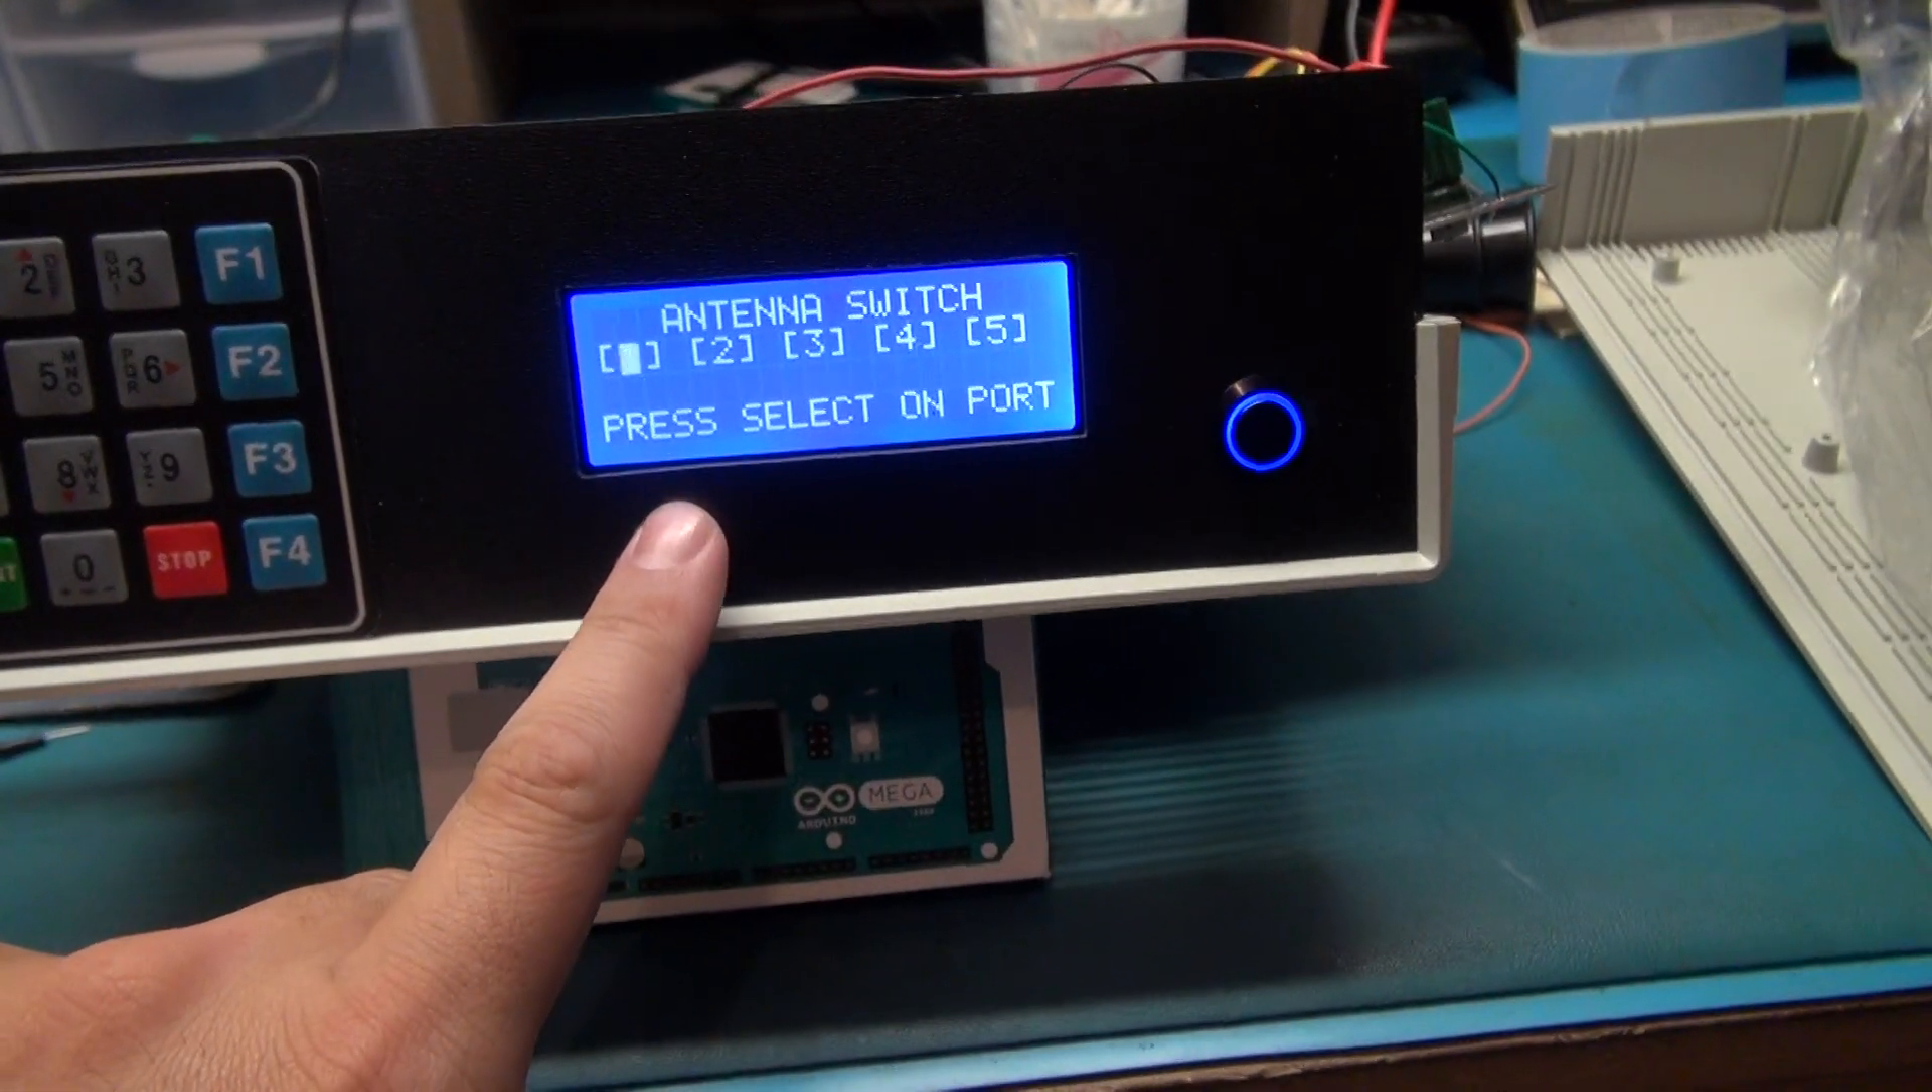I've mounted the keypad switch on this front panel along with a 20x4 LCD display and I got a nice illuminated push-button switch on the inside.